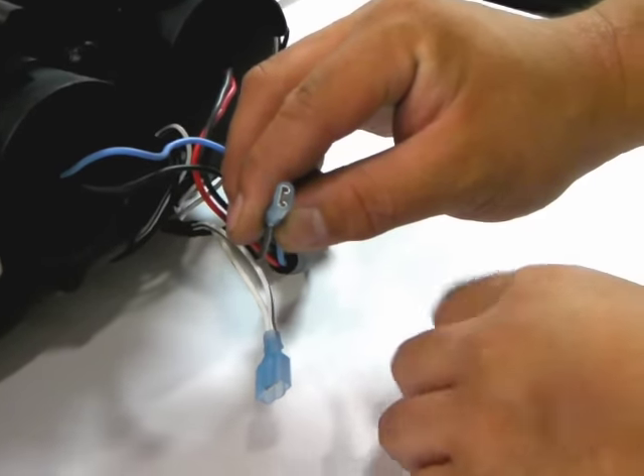At this point we have the ends of the wires with the connectors attached.